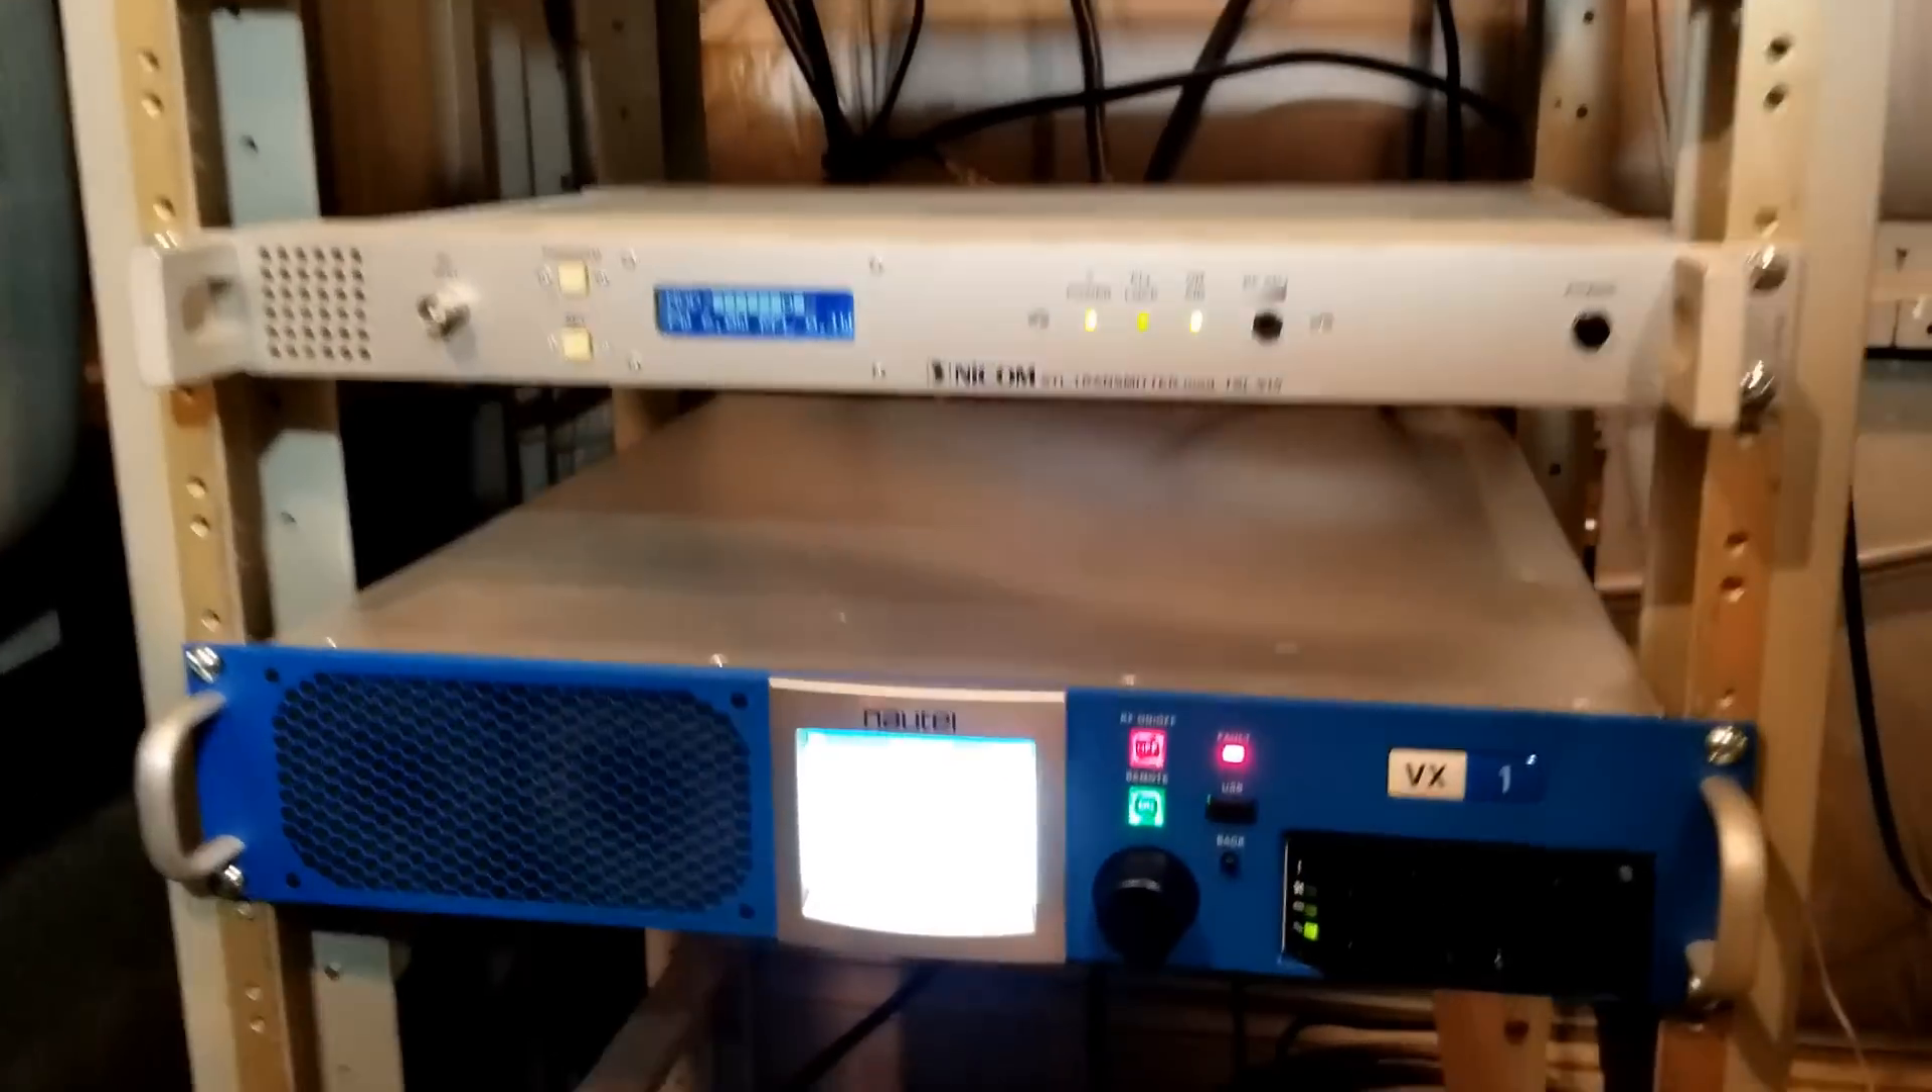All right, new transmitter installed, ready to transmit.